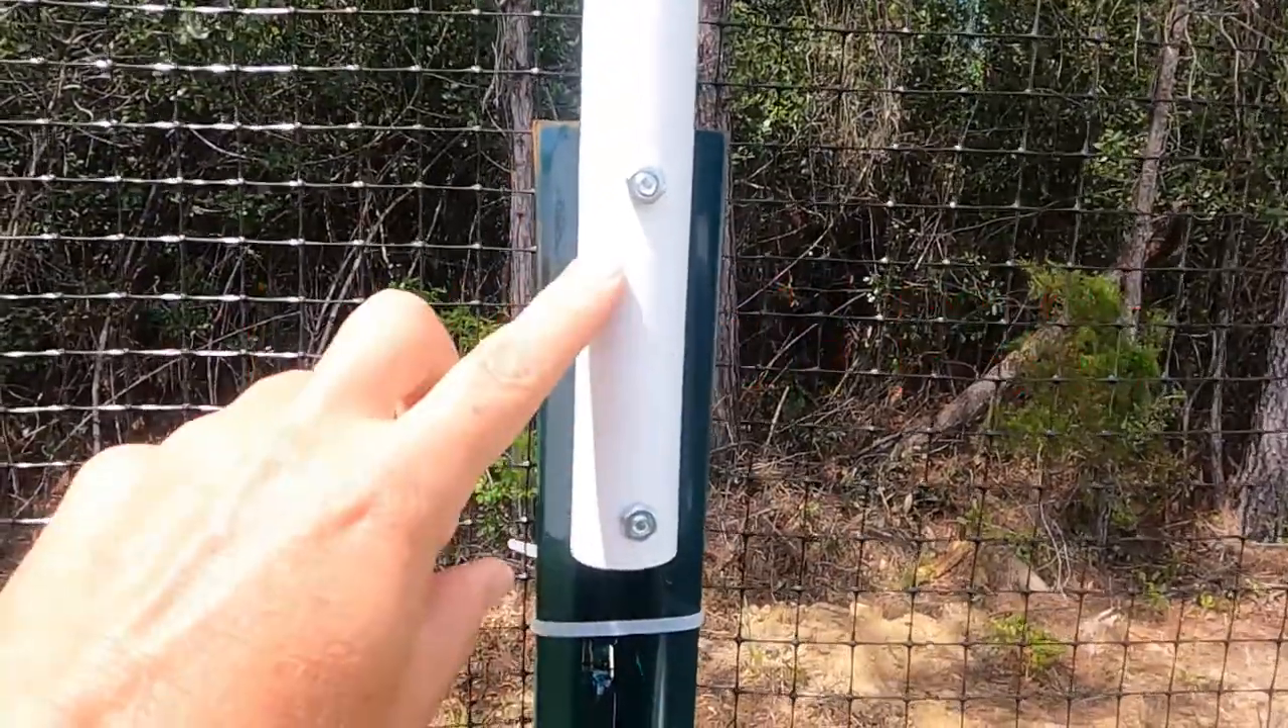And the PVC pipe fit really nicely into that U -recessed area.